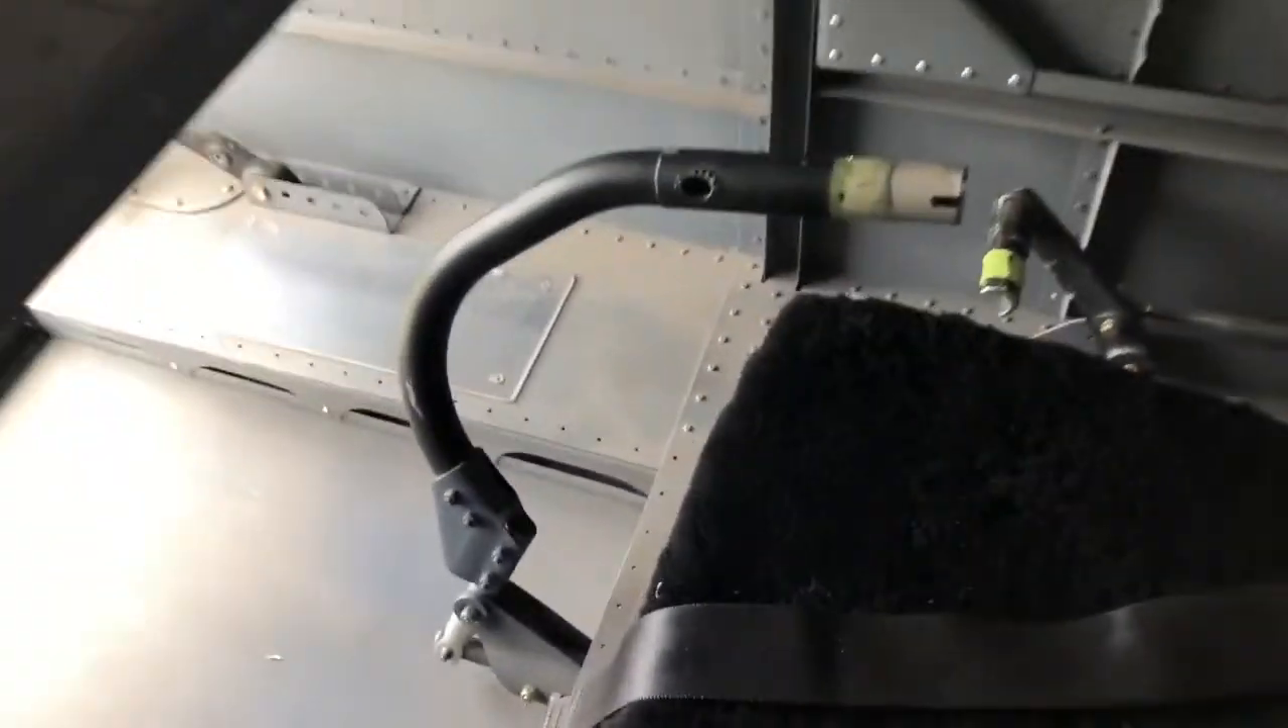Front stick is in. Not pretty but it'll do.